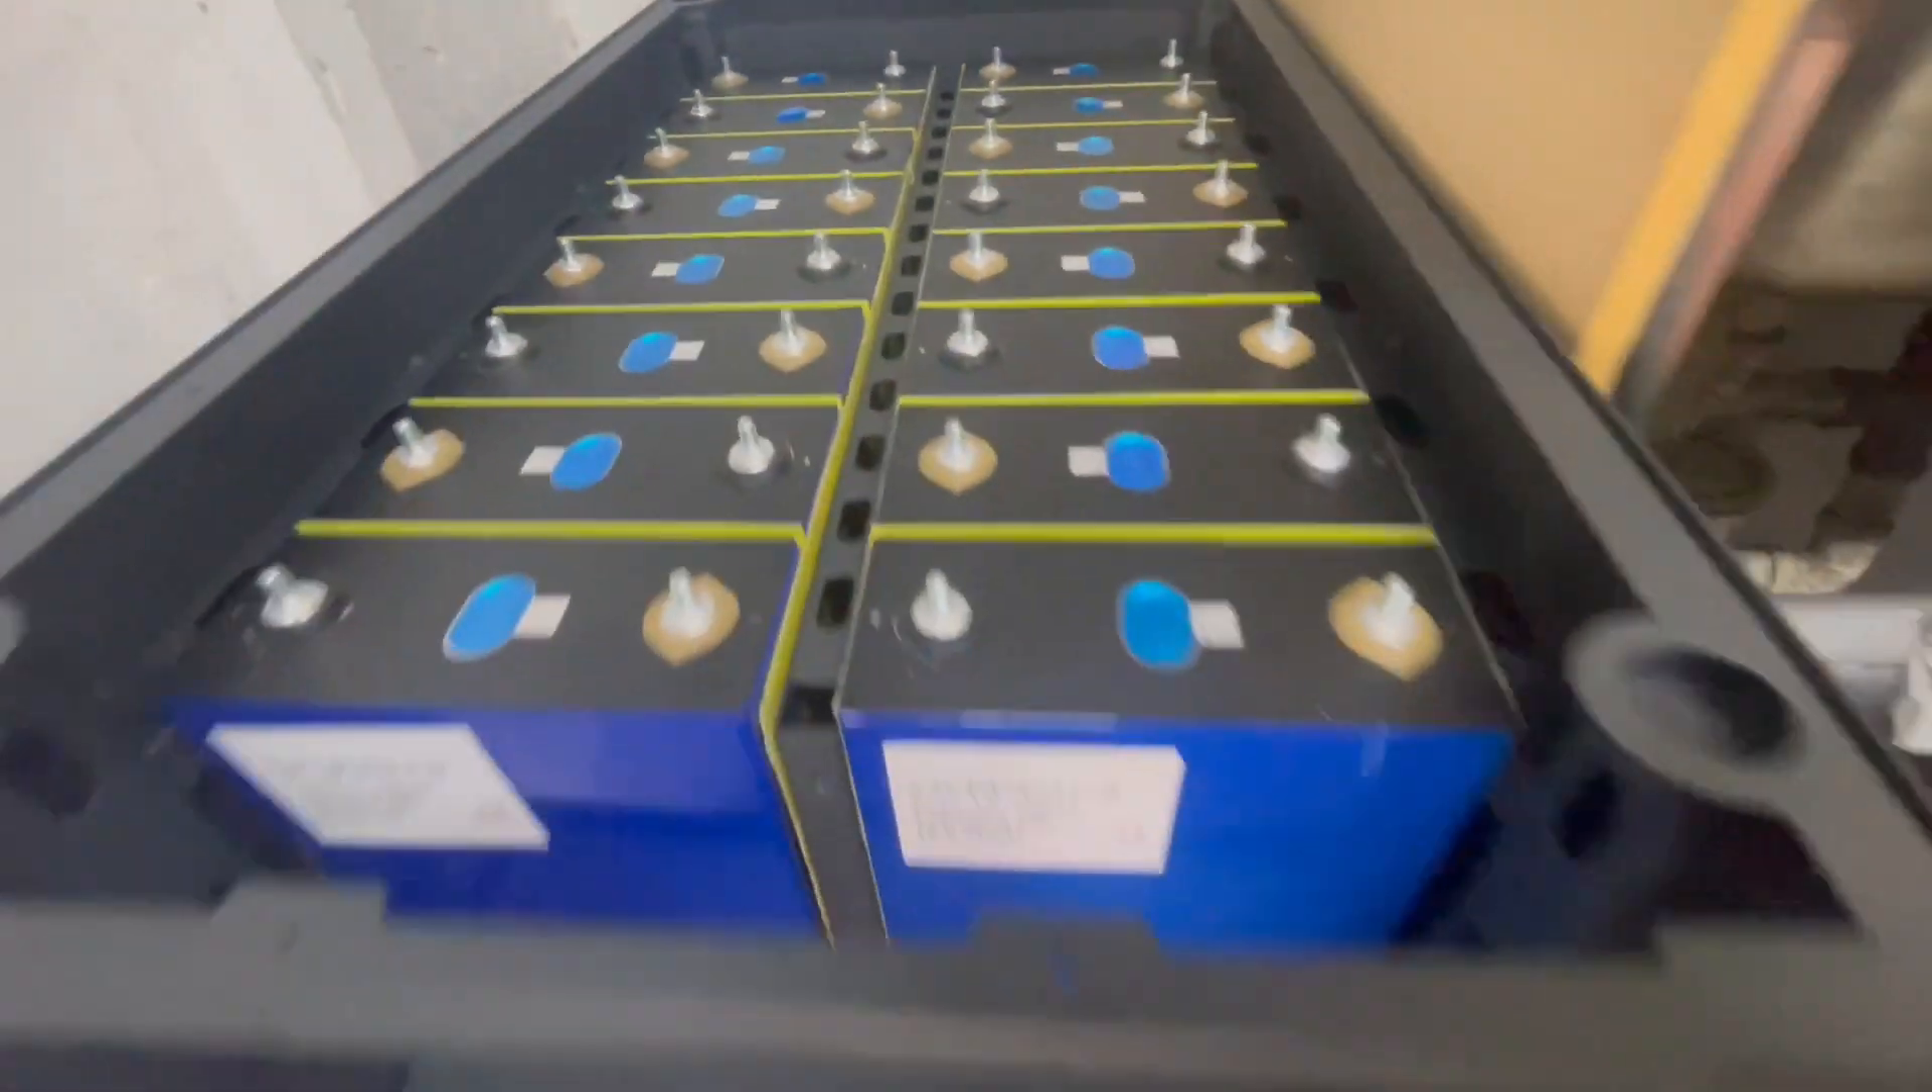So that's all the cells in and like i say i've just got one fiberglass packer and one foam in between them all.